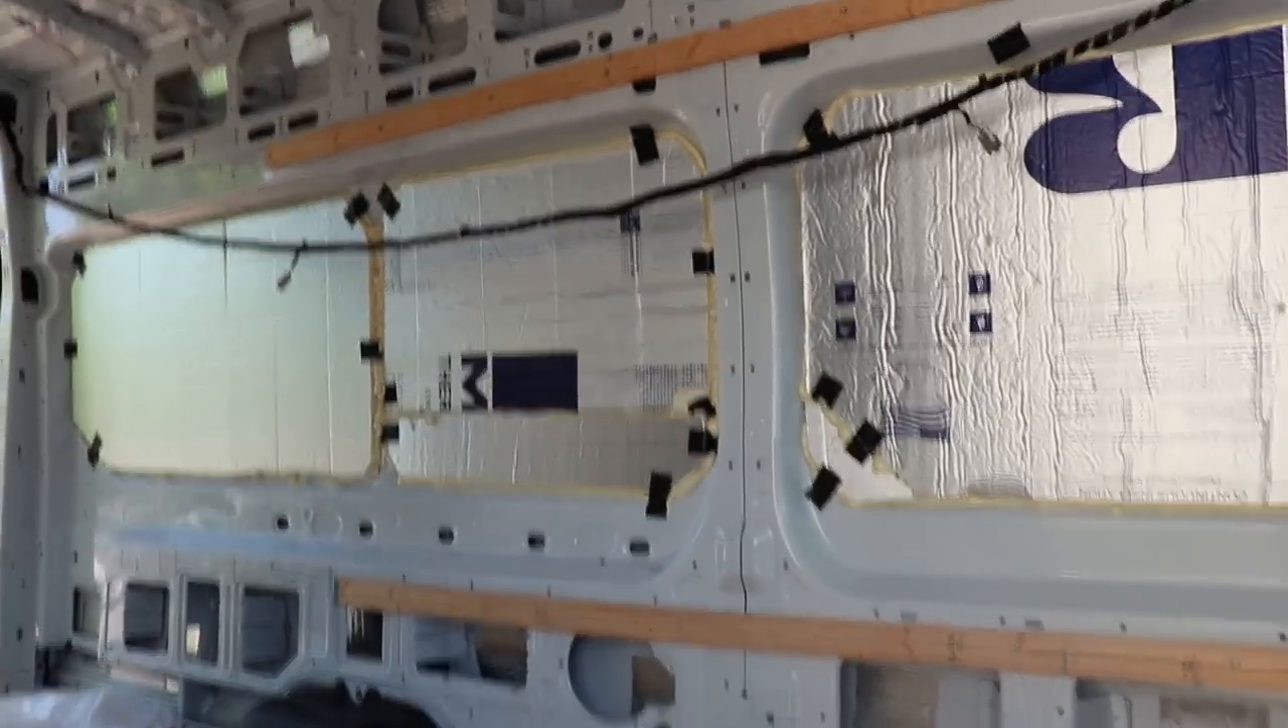We've kind of taped out the layout here And then we started putting a couple furring strips up.